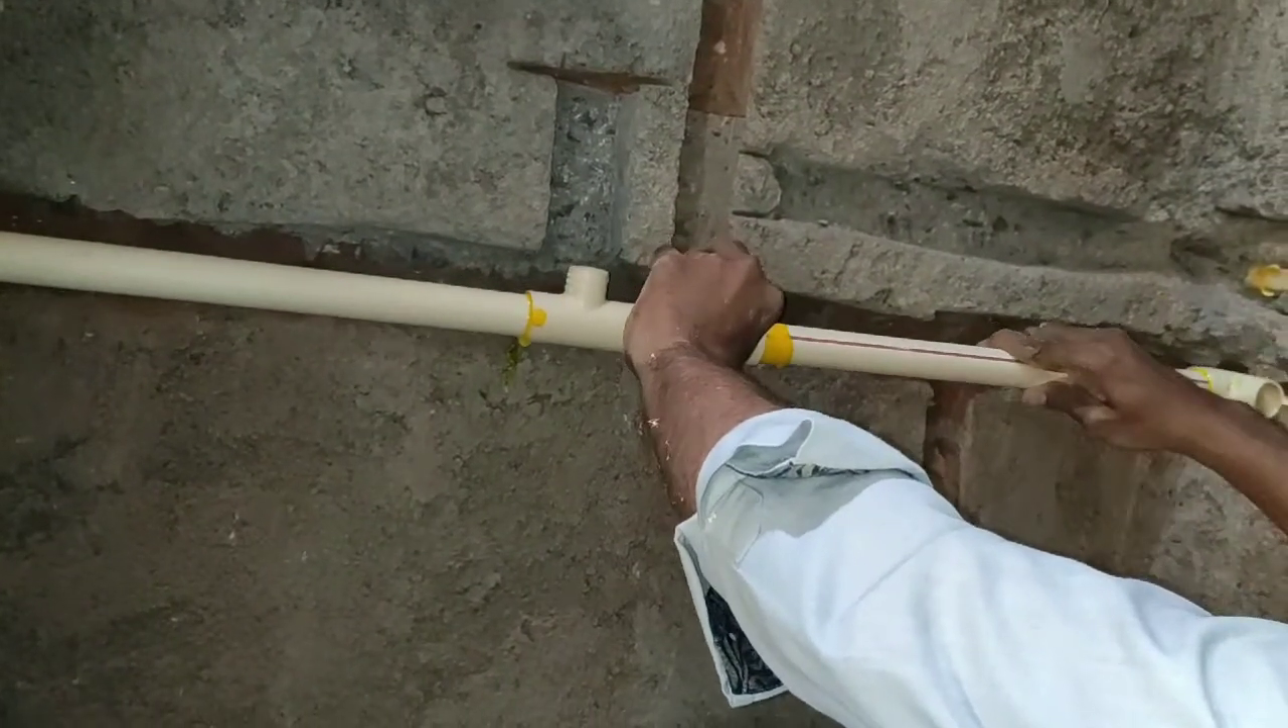देखिए यहां पर हमने टी लगा दी है।